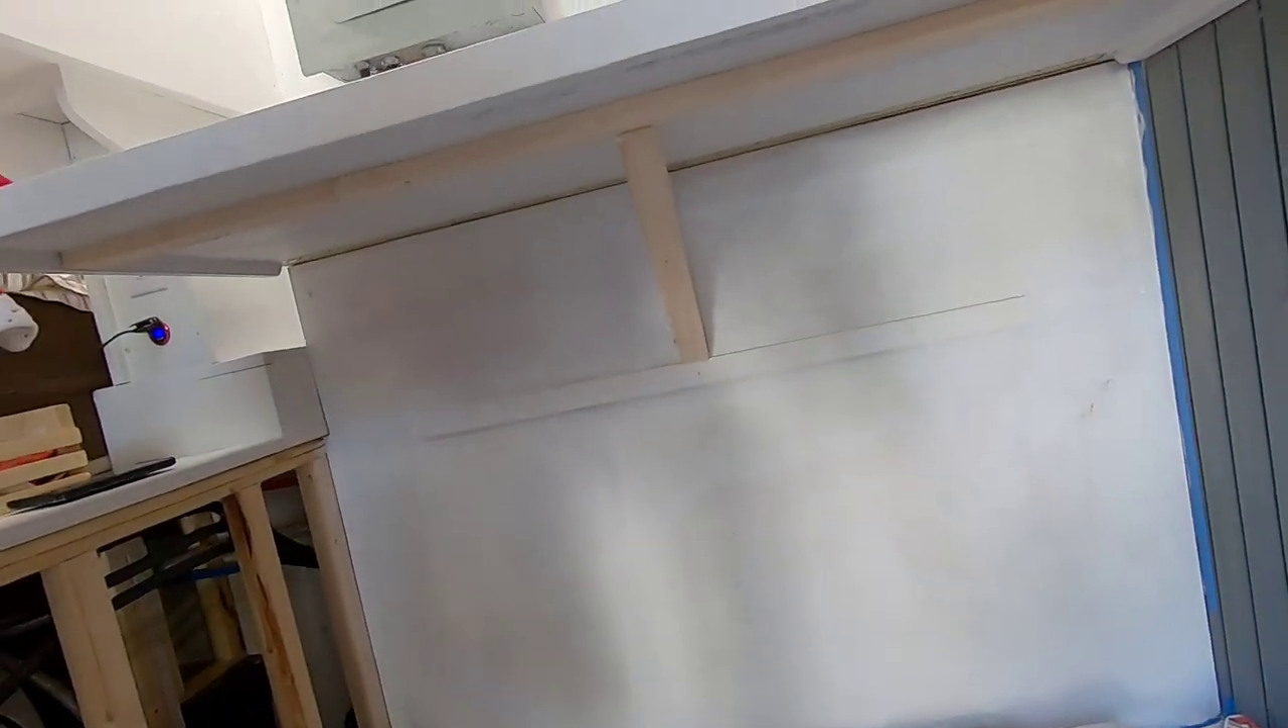Now, the way we're supporting this table, right now we just have one prop rod underneath because Deb's been working on painting the prop rods and painting everything else.